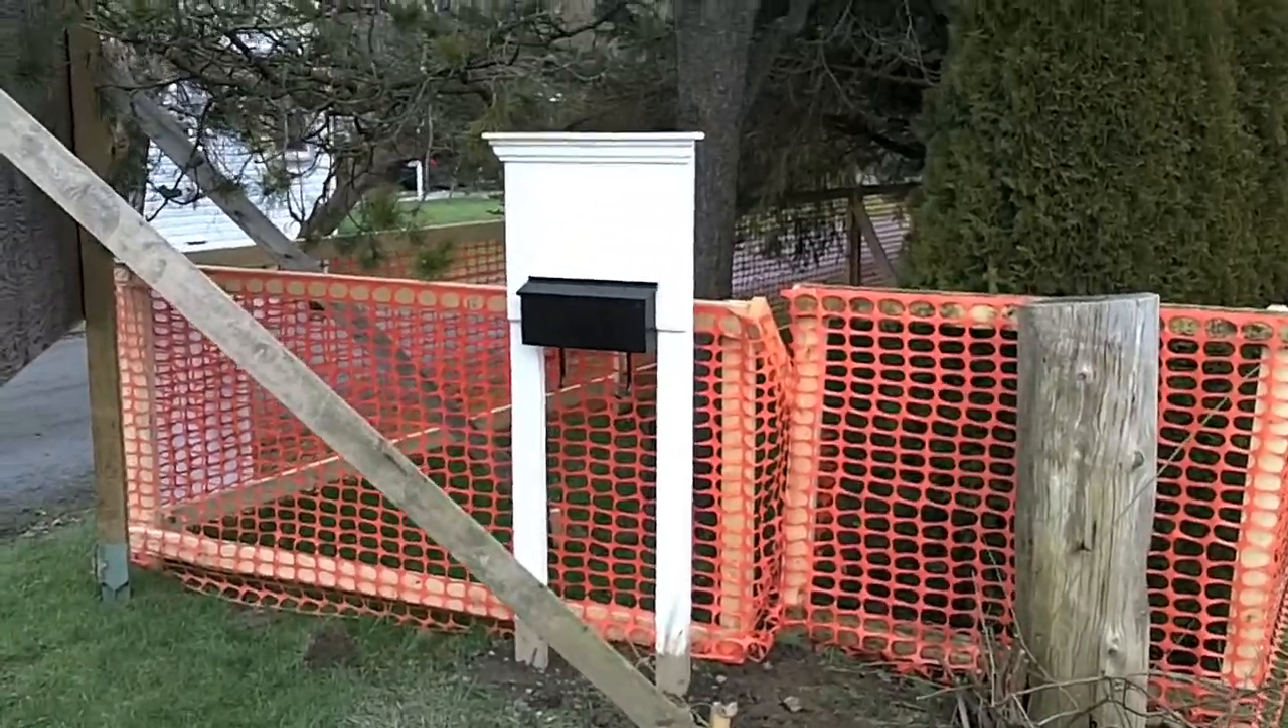You can see we've got the mailbox put in.